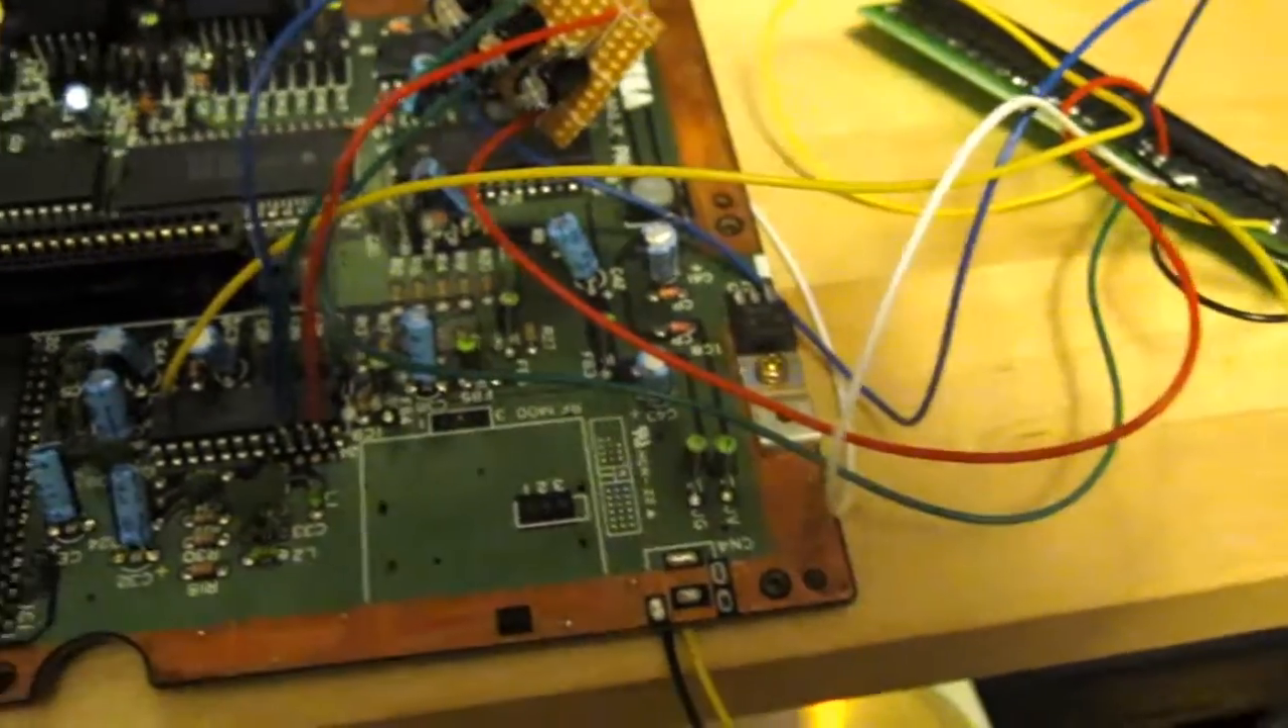And as you can see here I have some of the wires hooked up.